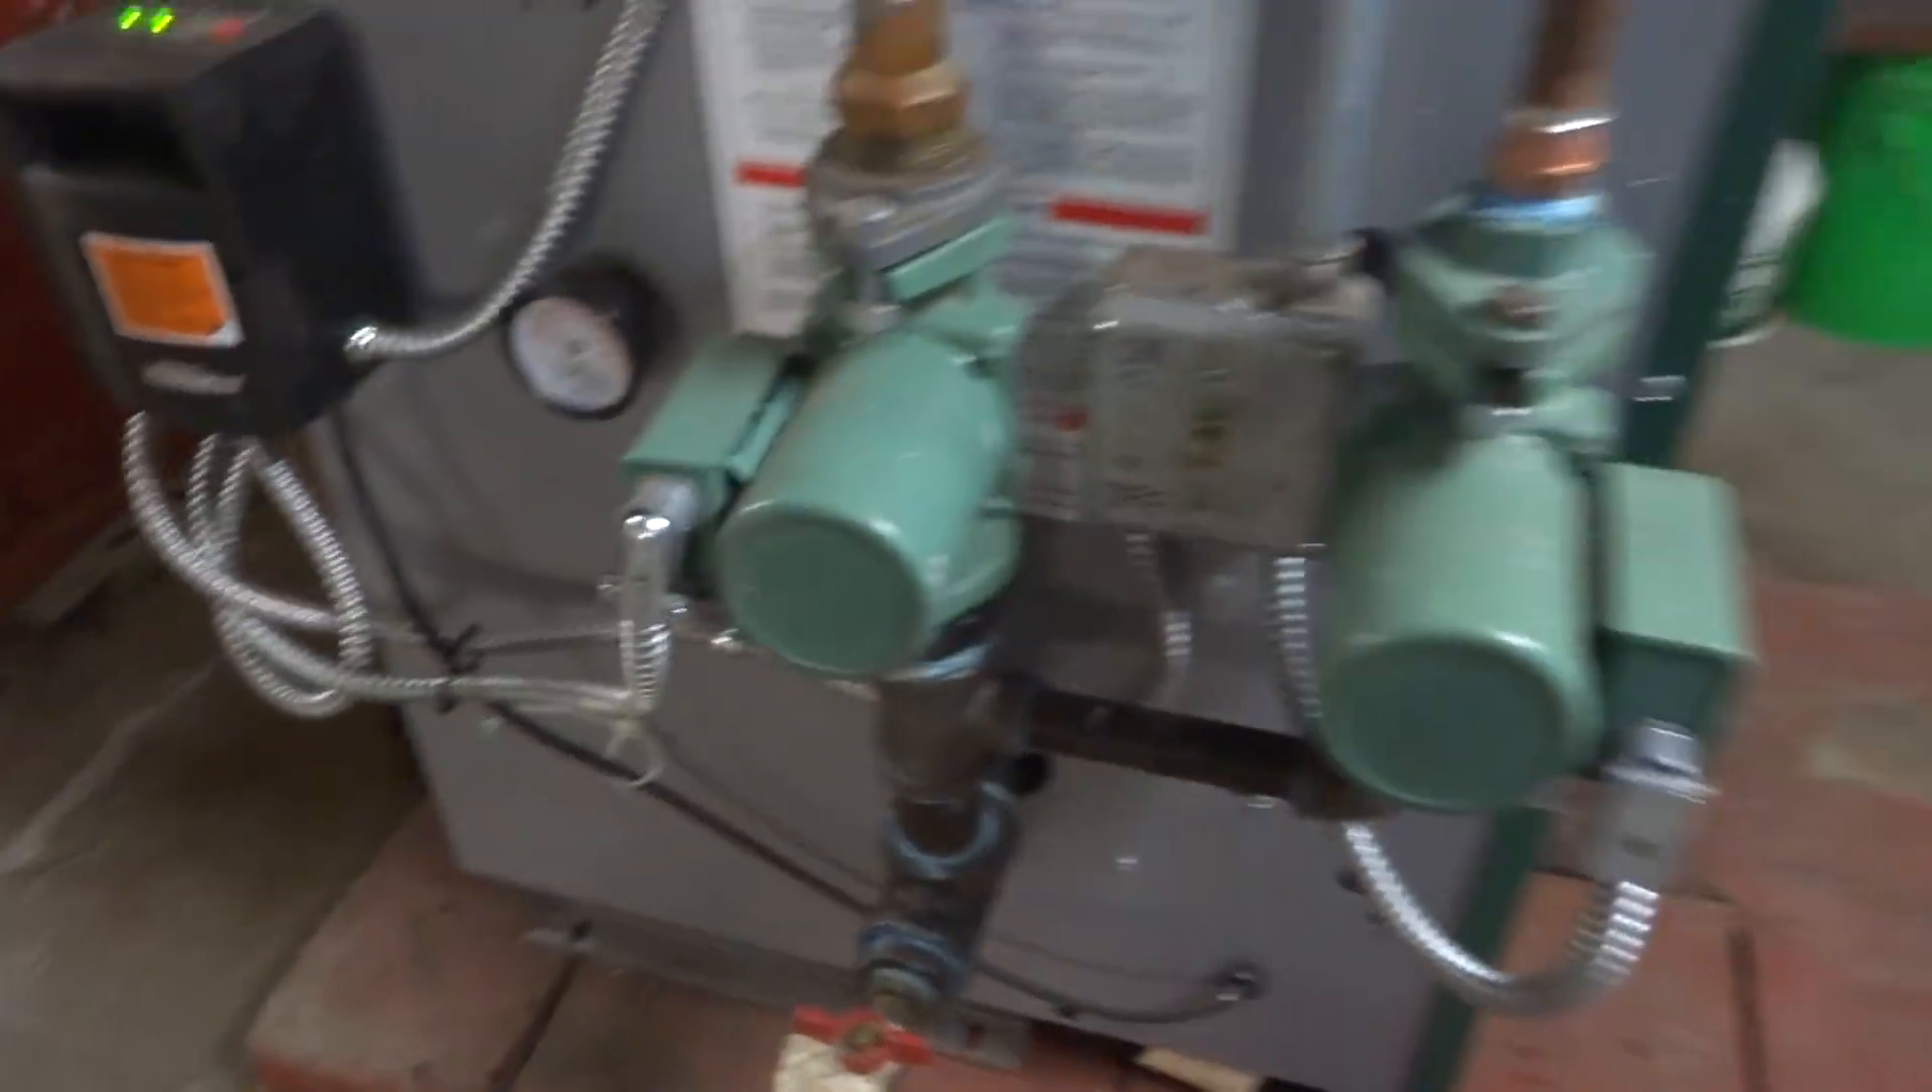I put the two circulators over here on the return.